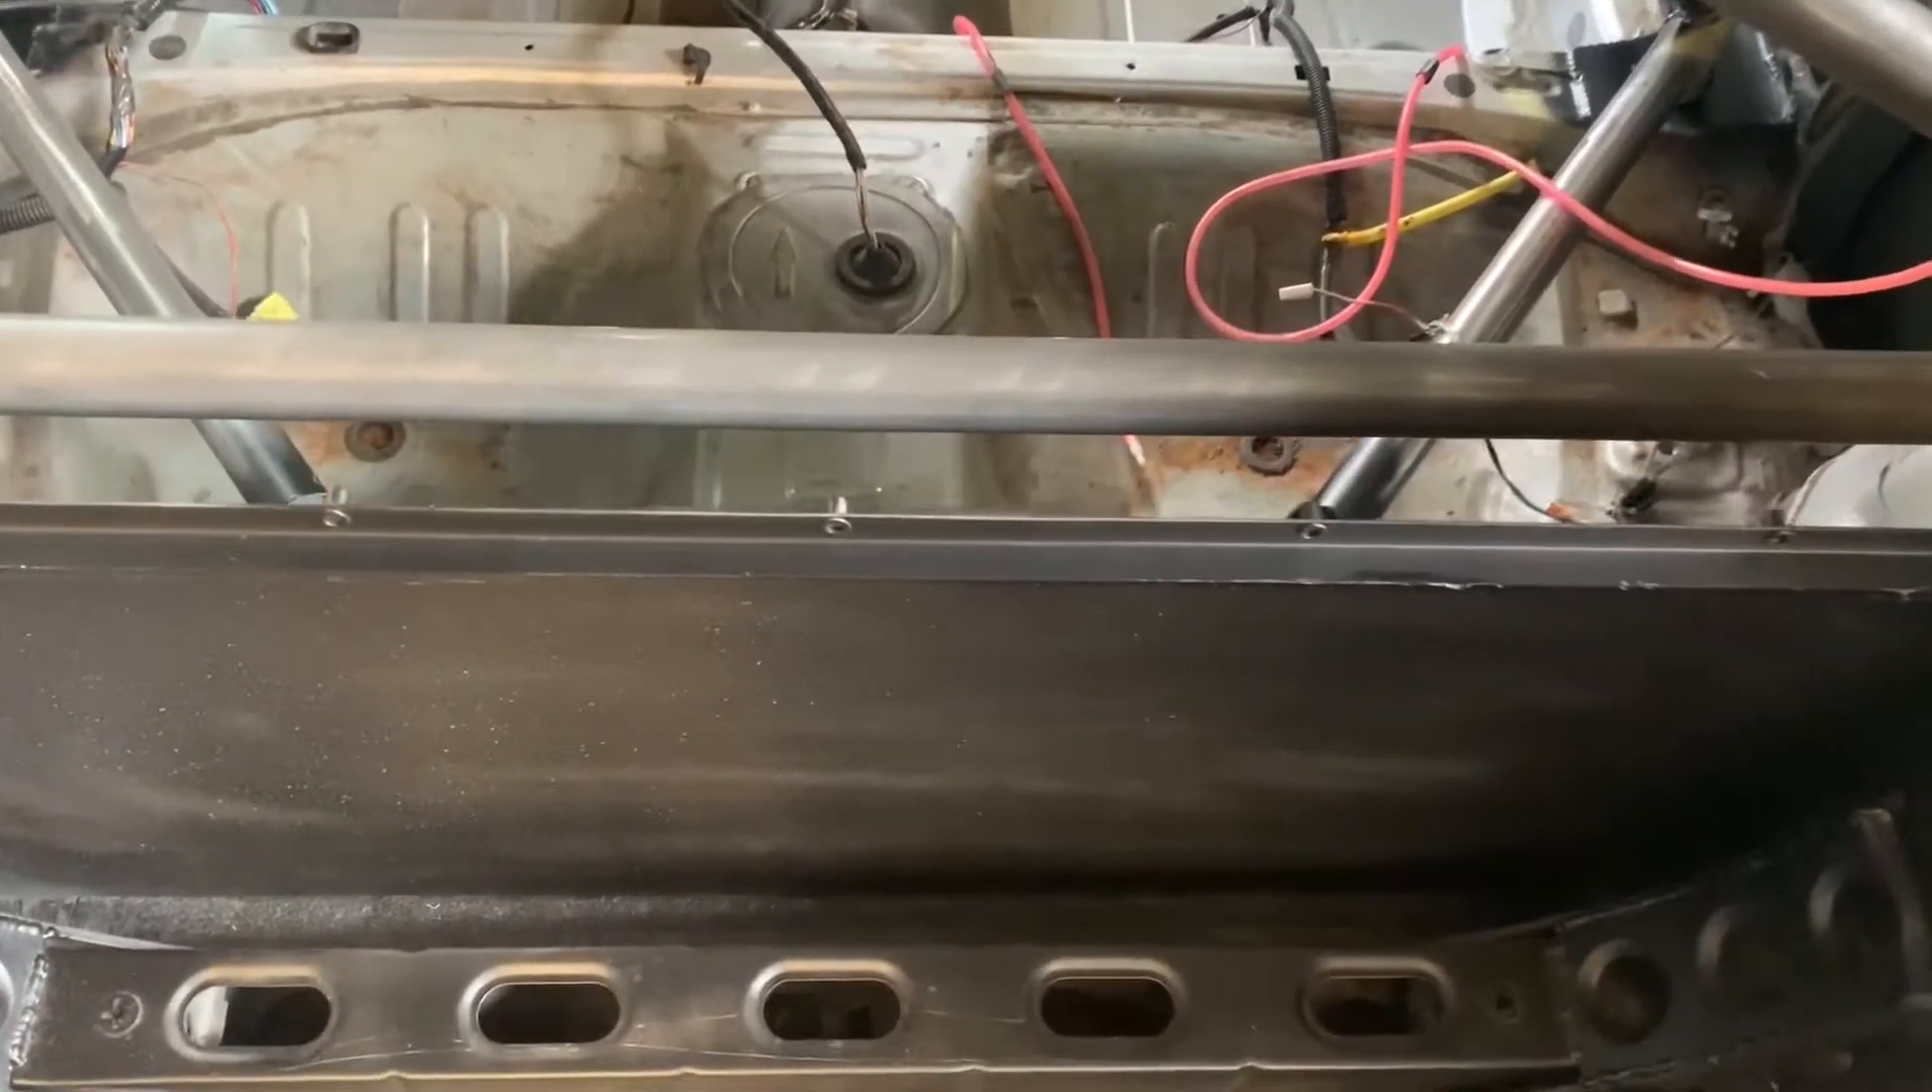This is the harness bars completely parallel with that firewall that we made.